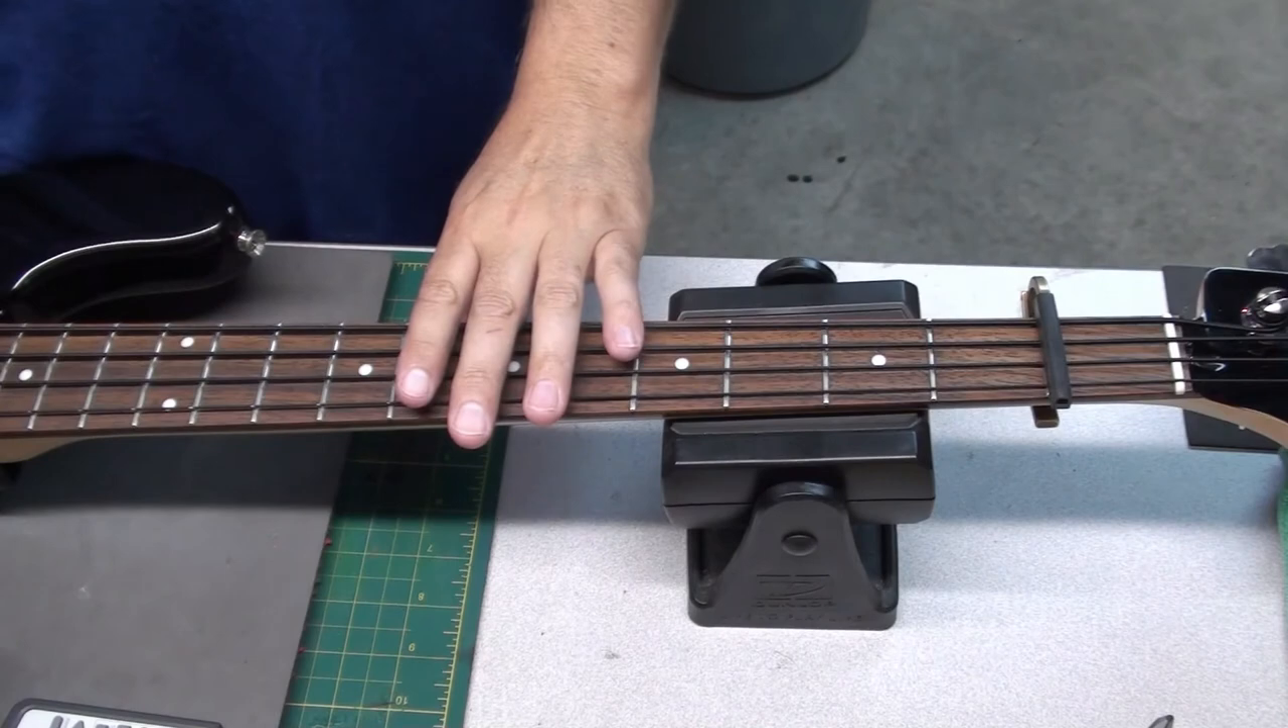So we've got the capo back on.